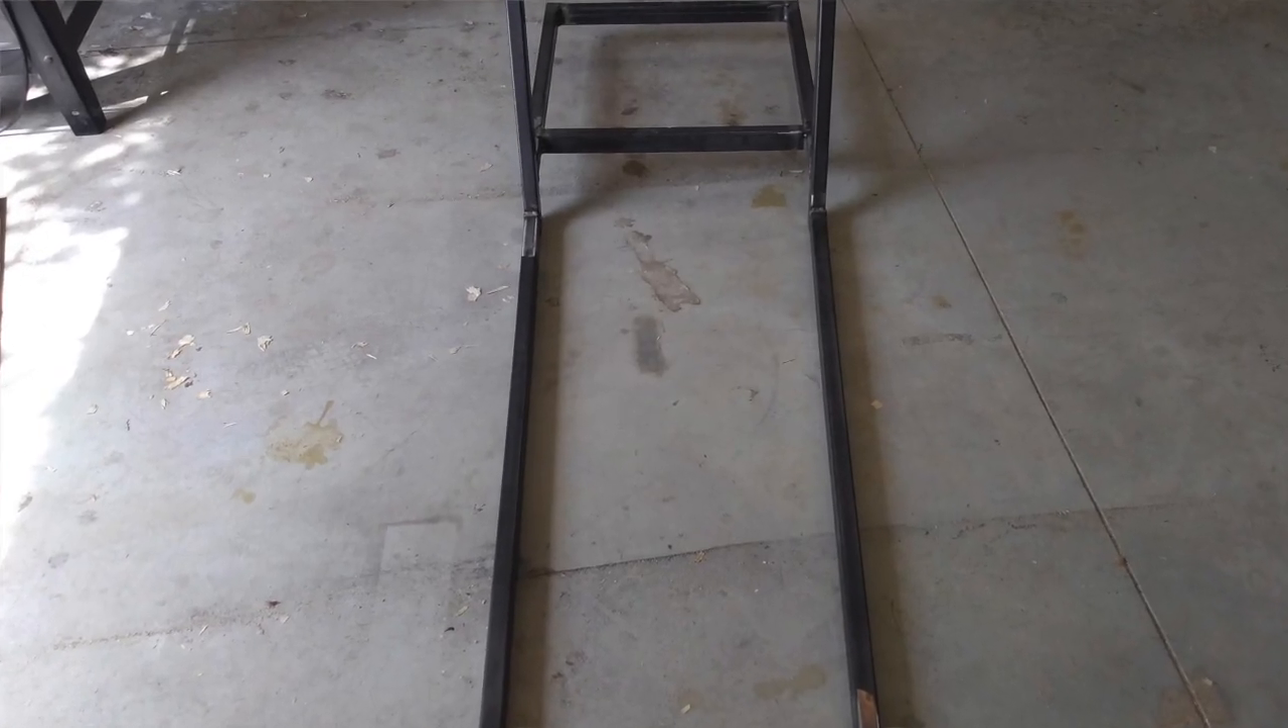We got the basic structure of the frame is done. It's welded up.